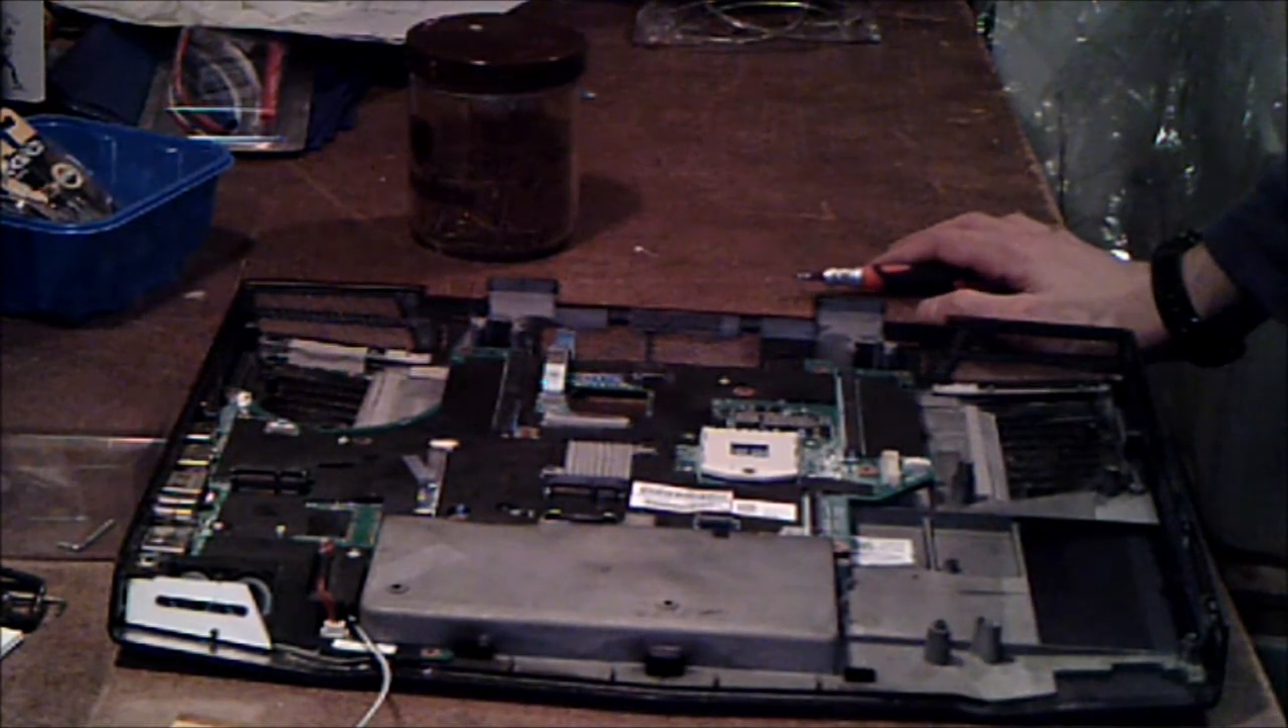Now, all you have left is the motherboard, basically.